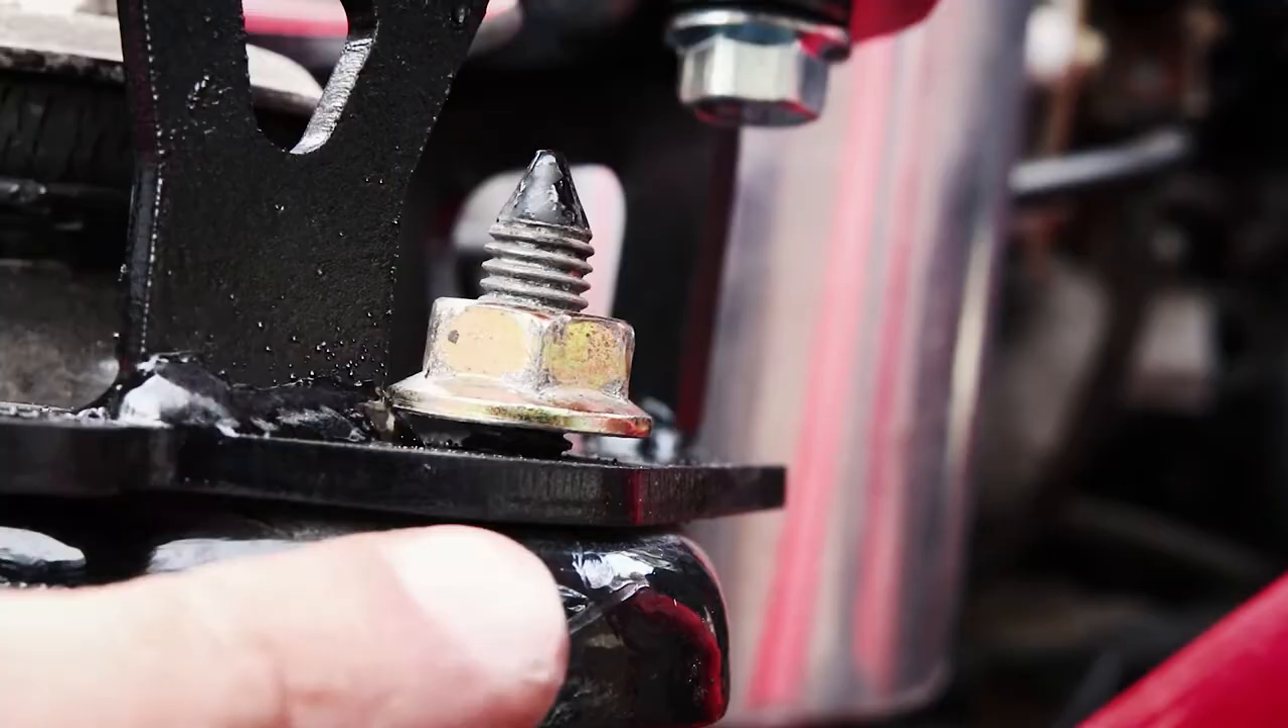So this nut flange is hitting the weld right here. See this gap?